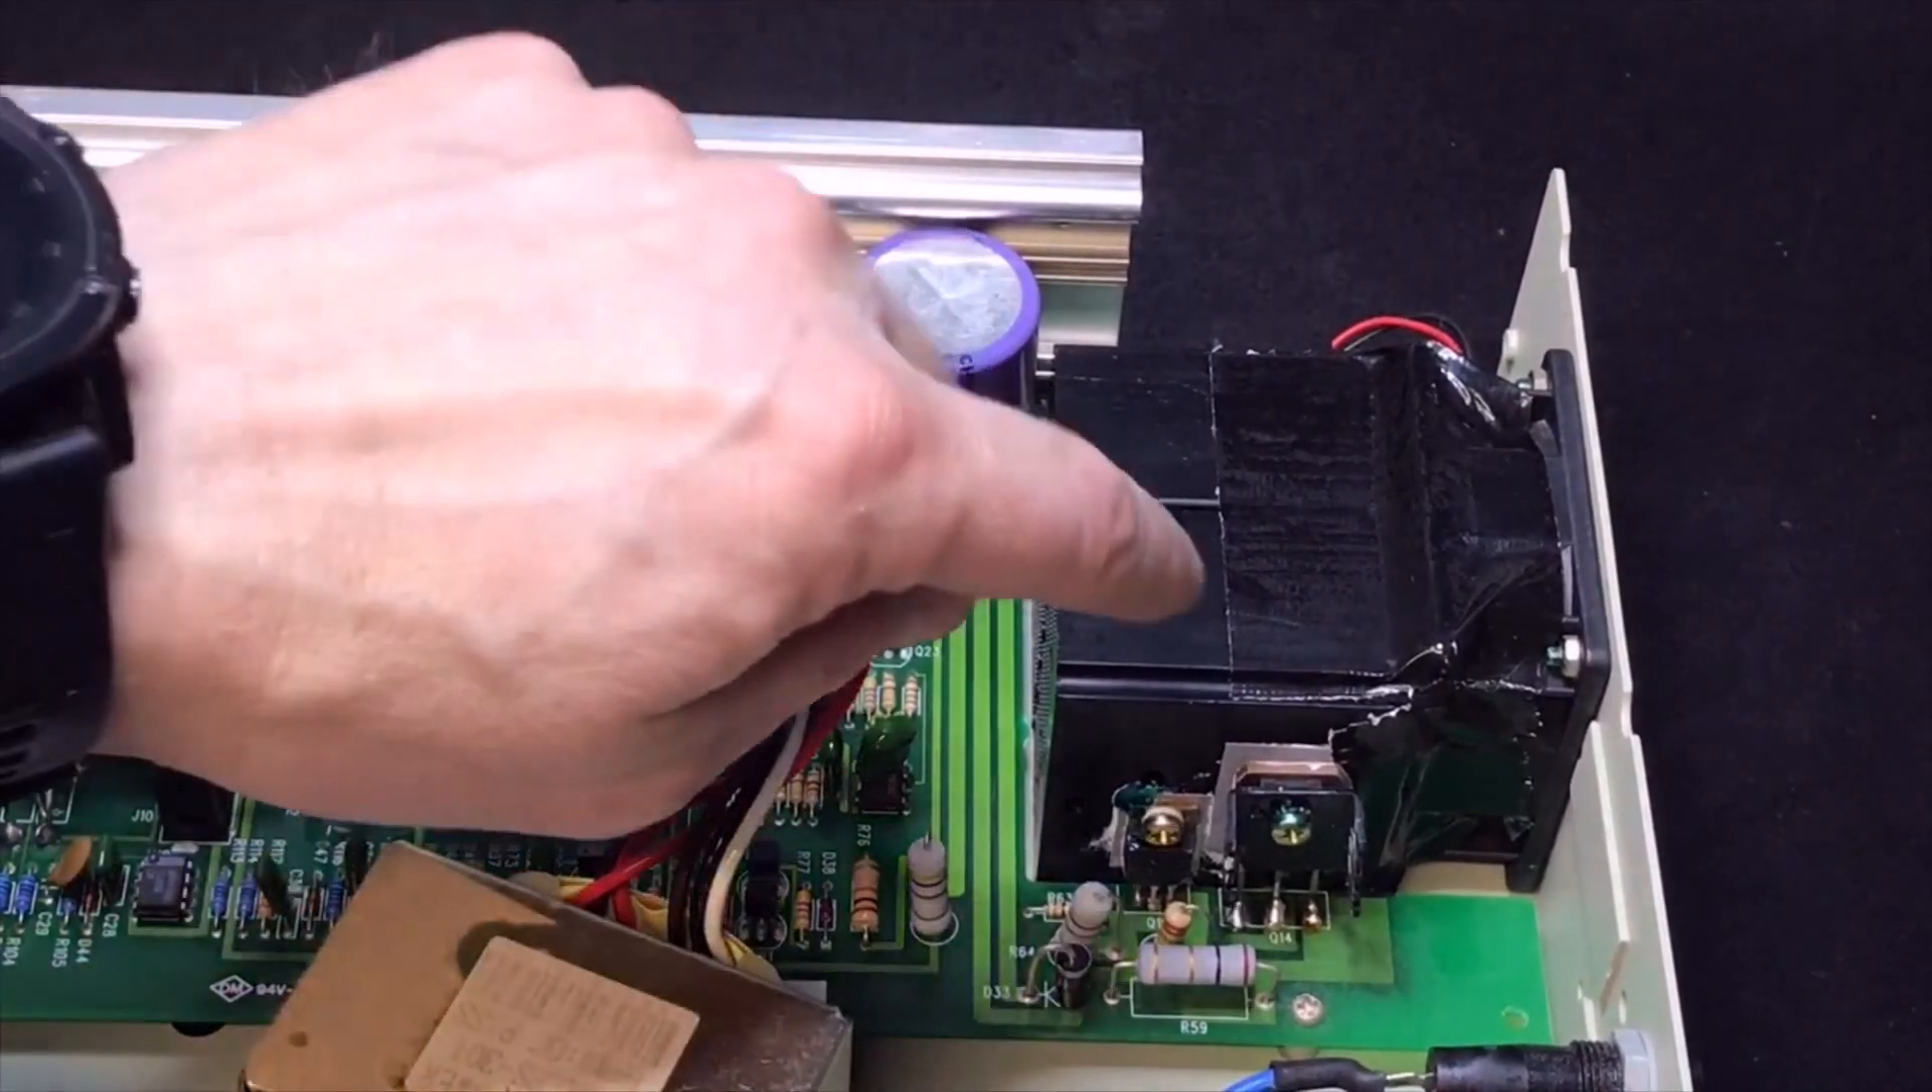I put some tape on the fan really to to close the air everywhere.